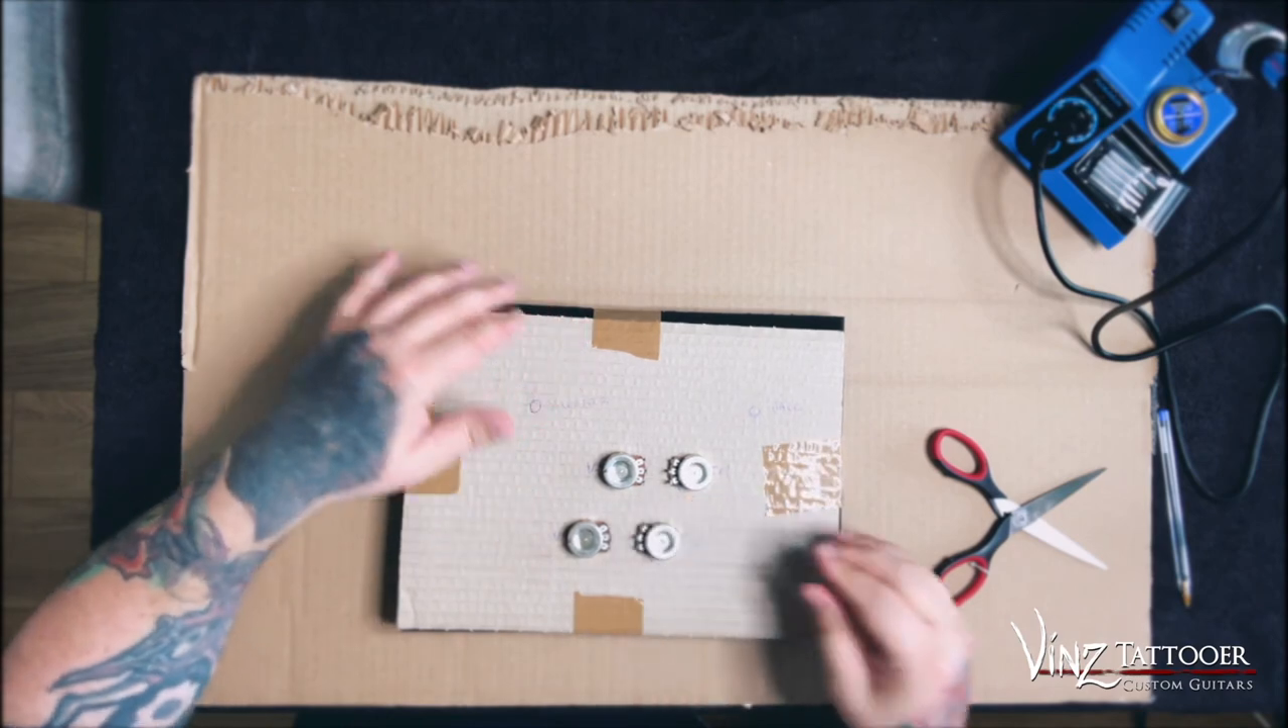Et voilà on se retrouve avec notre potentiomètre installé Comme si c'était dans la cavité de la guitare.